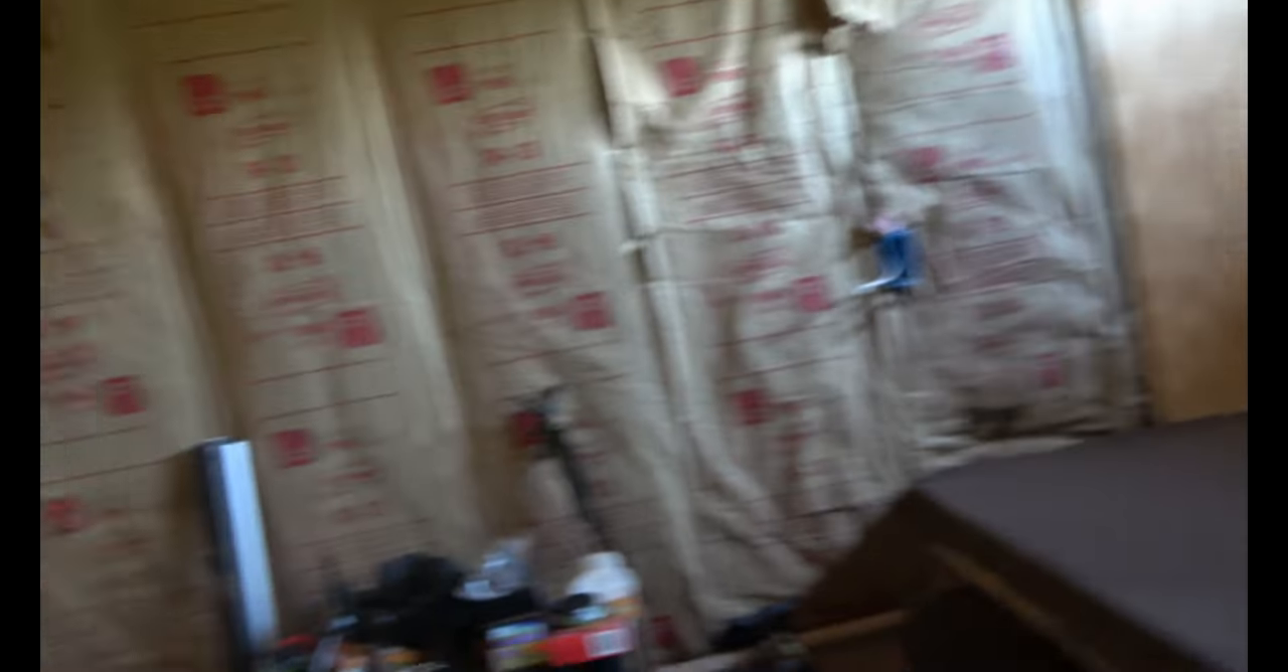We've got this entire wall left to put plywood on.